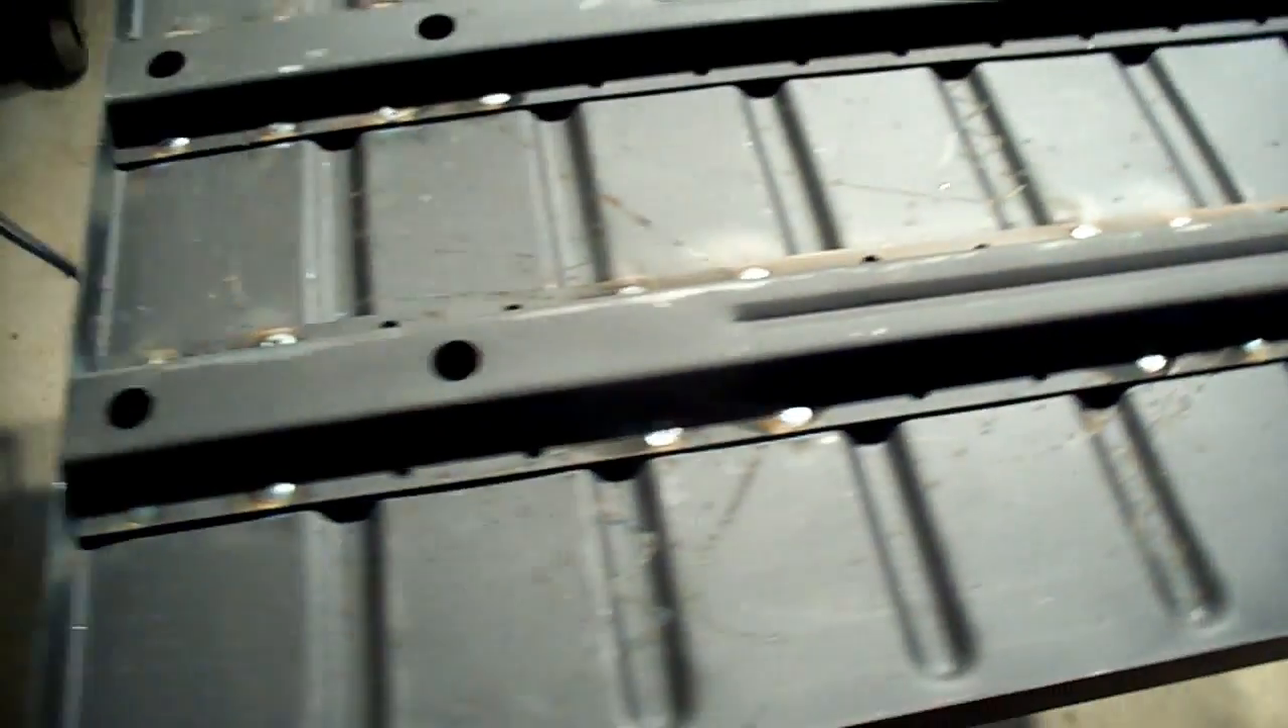I've got the floor riser tacked in so i'm gaining on it and i'll show you again a little when i can make a little more progress on it.